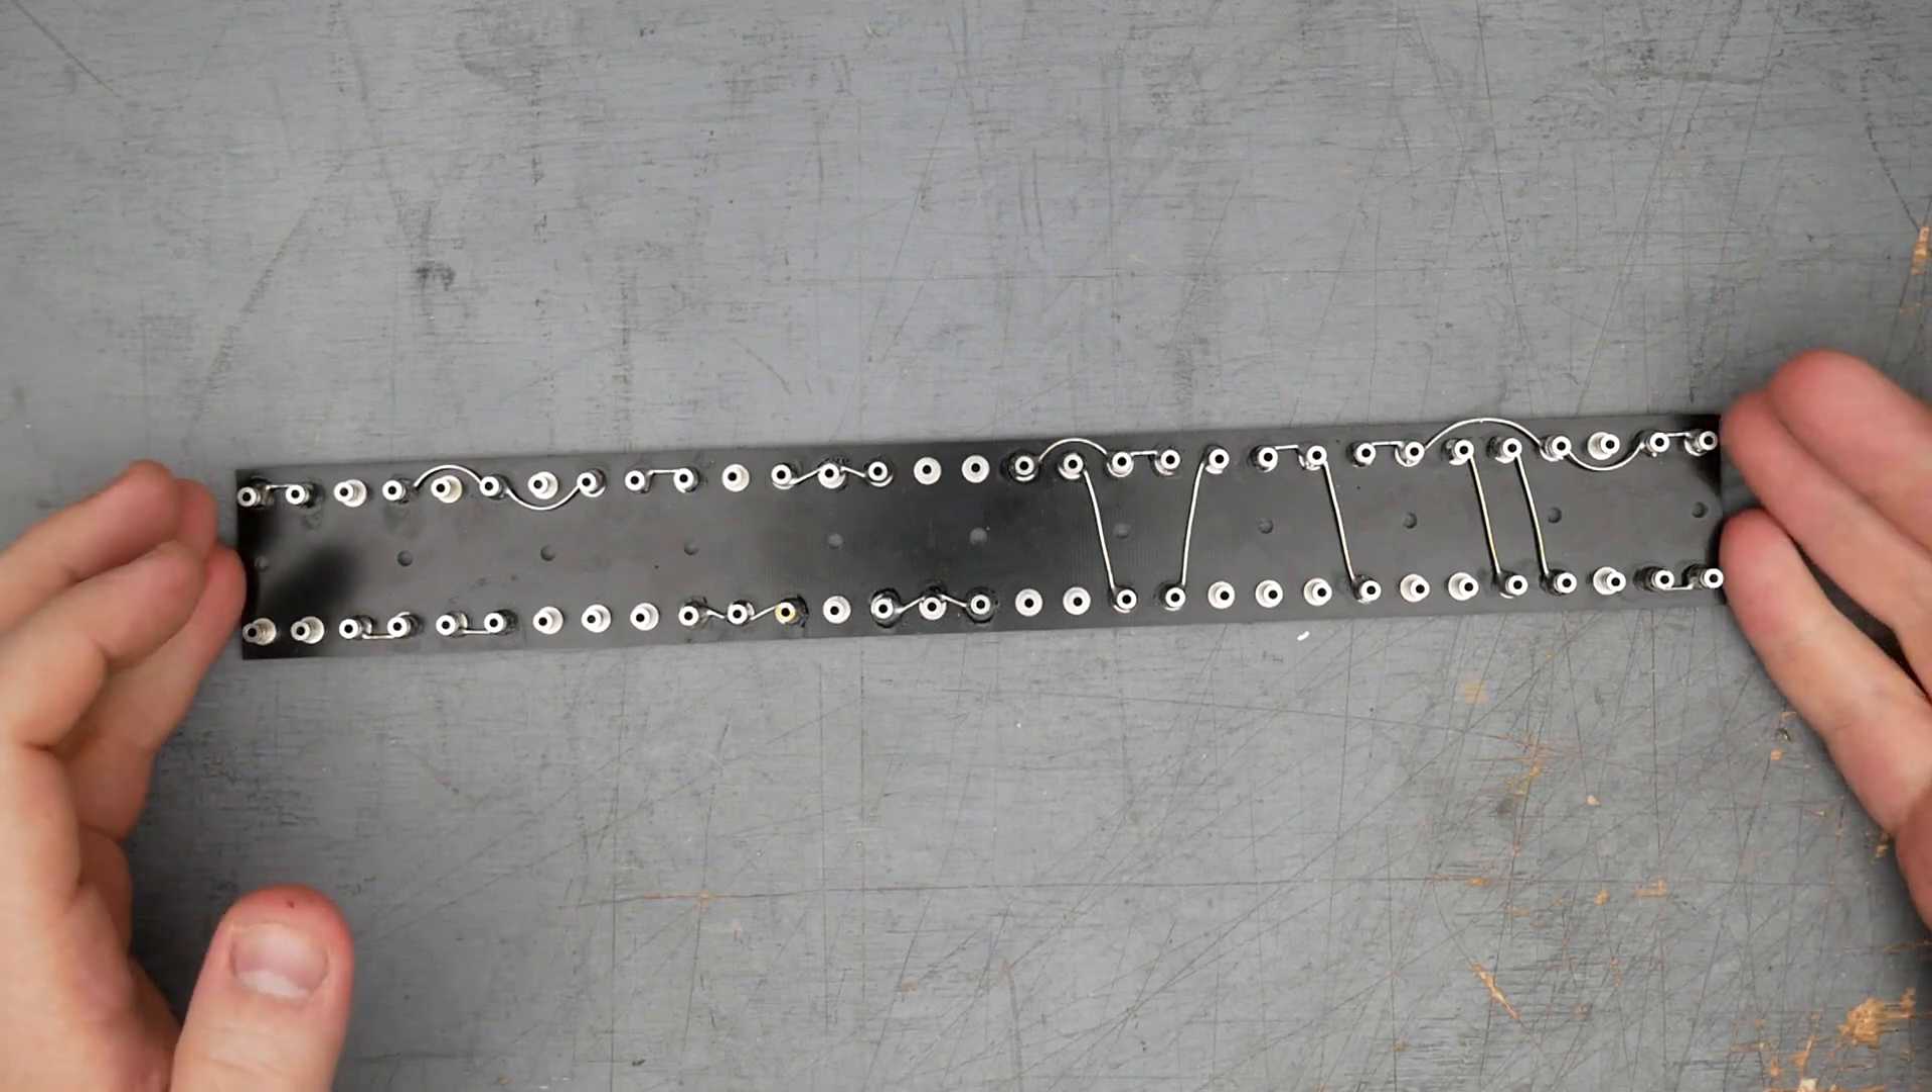All right, I've got all the topside jumpers wired into the turret board now.